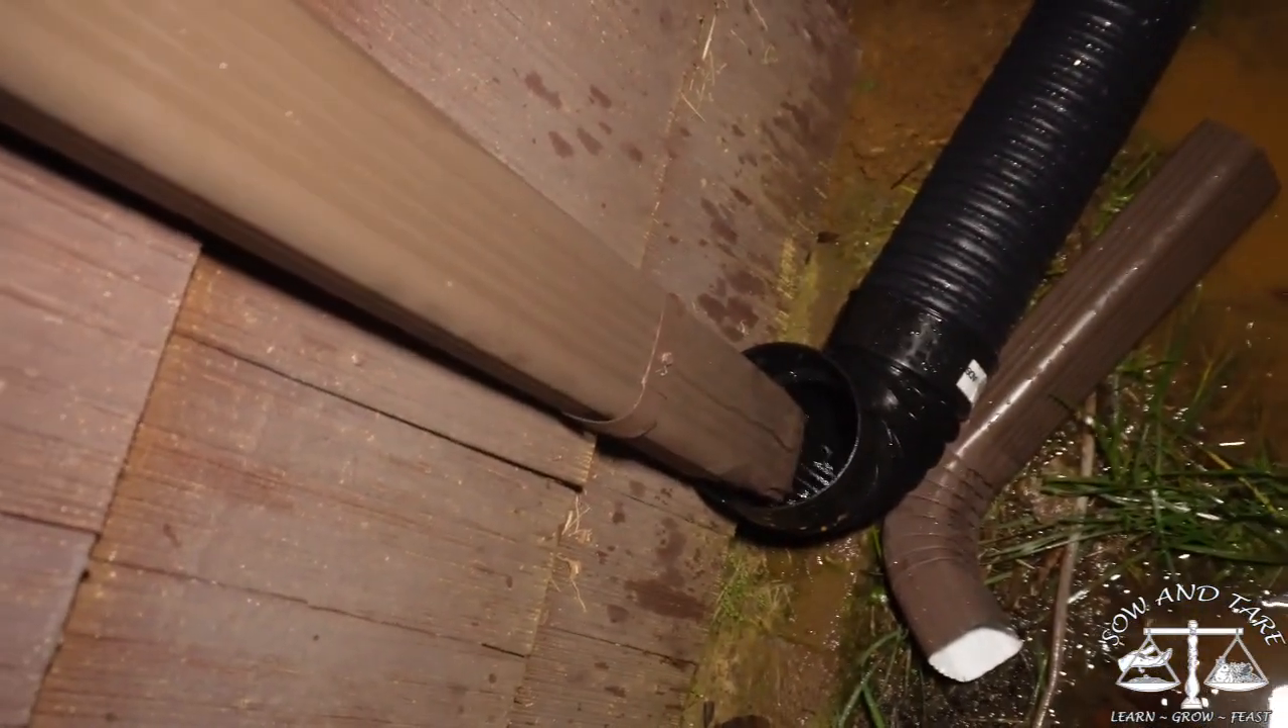It doesn't quite fit right. But it's doing what I need it to do. It's draining into that pipe.